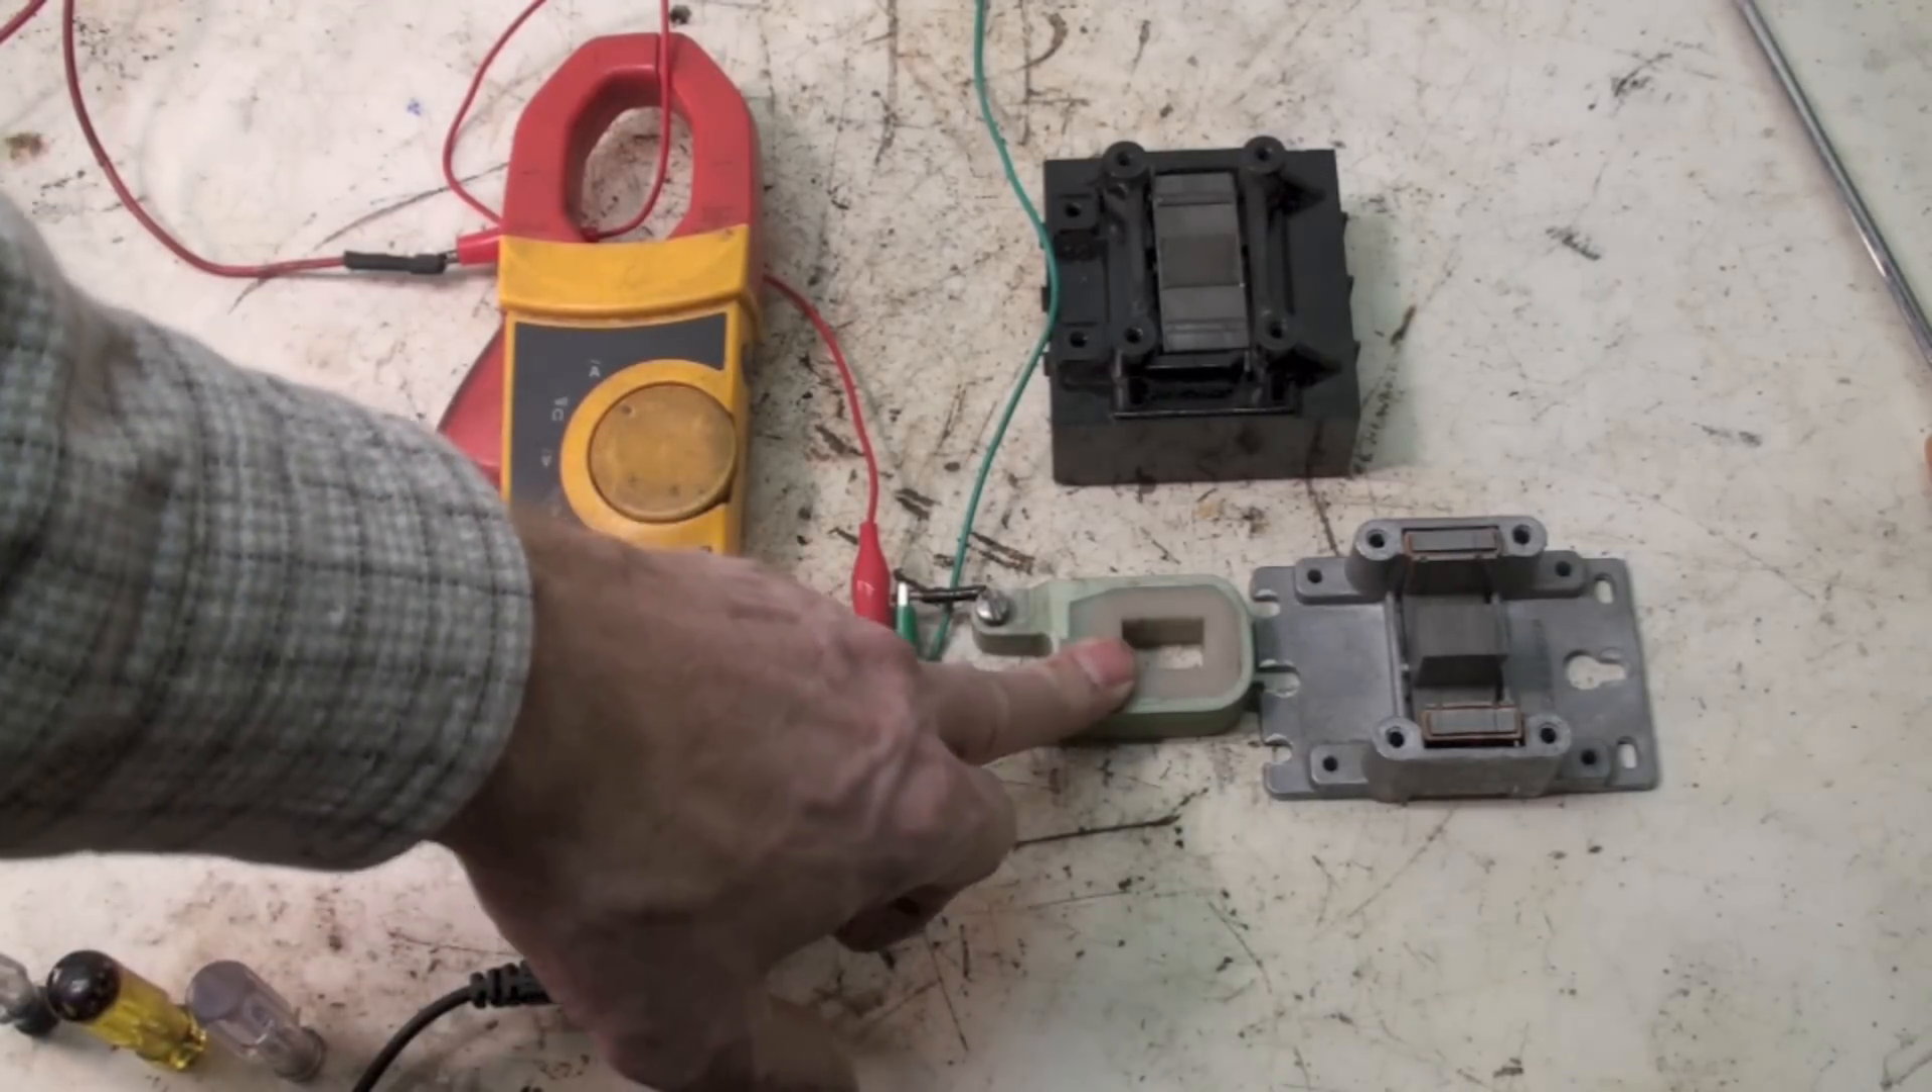Okay now I have taken the core completely or the coil completely off the core.